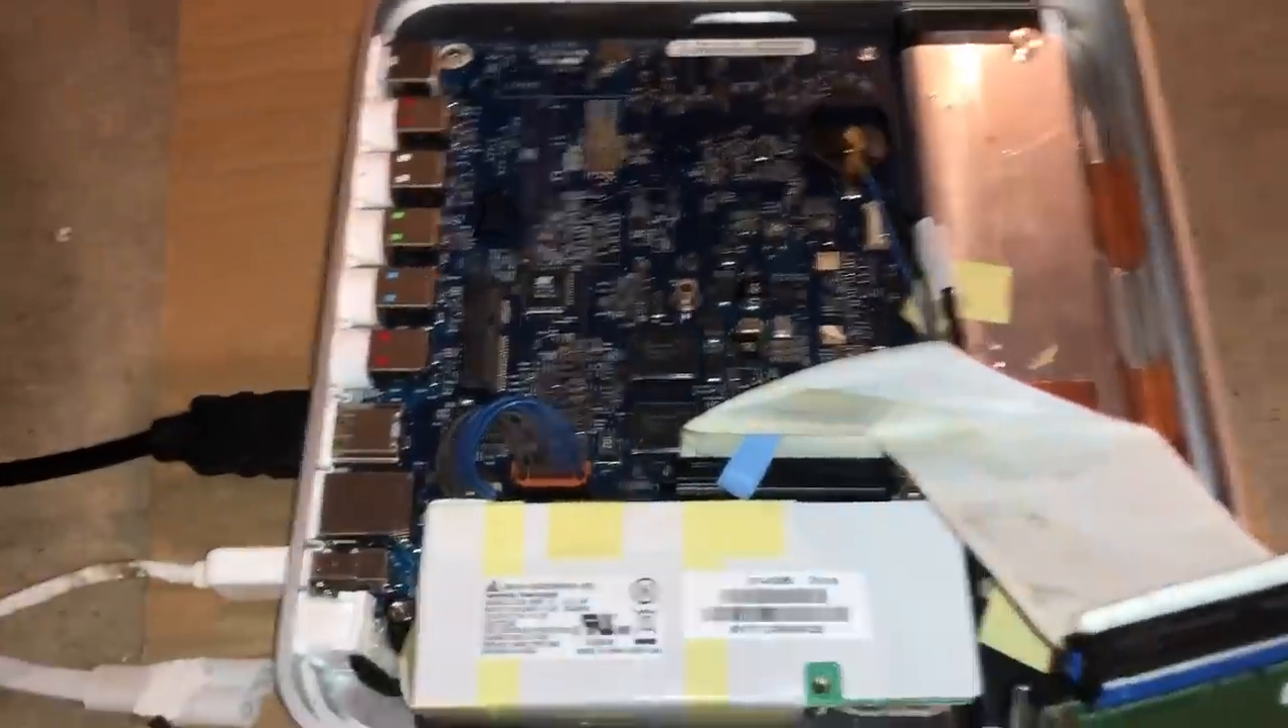Alright, so as you can see here, I've gotten the logic board reinstalled into the Apple TV chassis here.